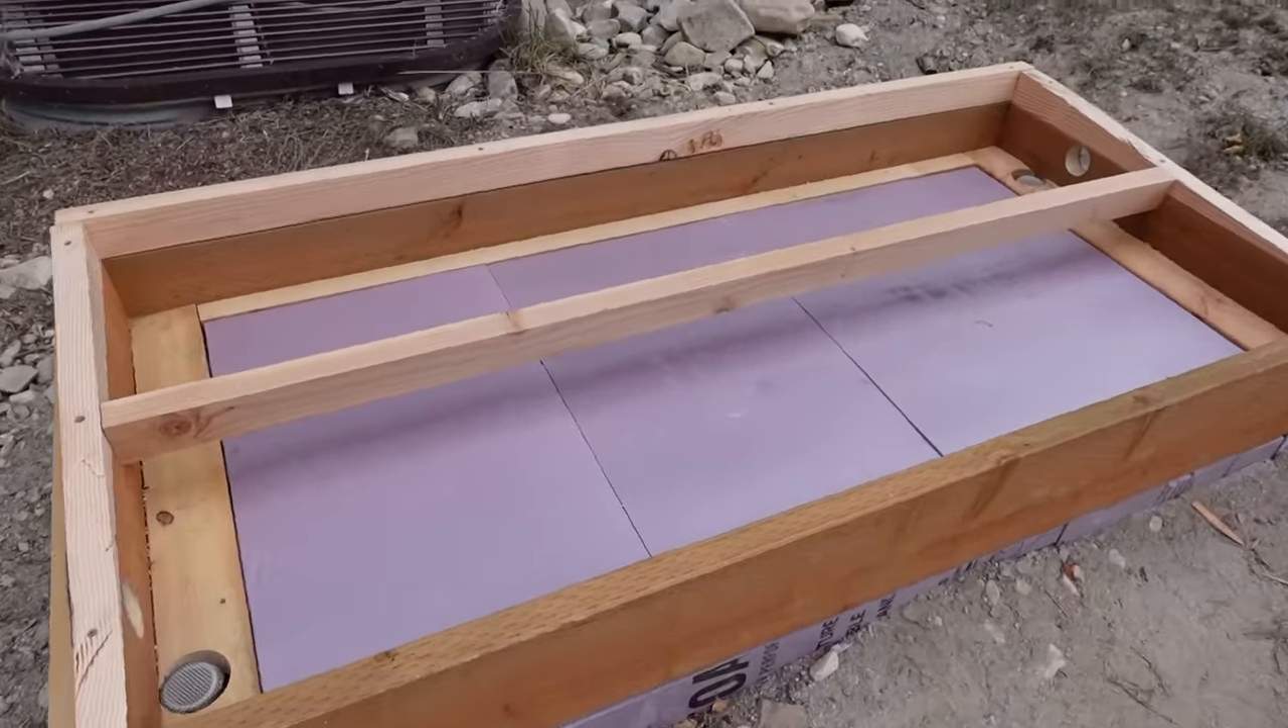So you can see I just built a frame around here and then I built interior framing here that will sit on the freezer and support the lid.